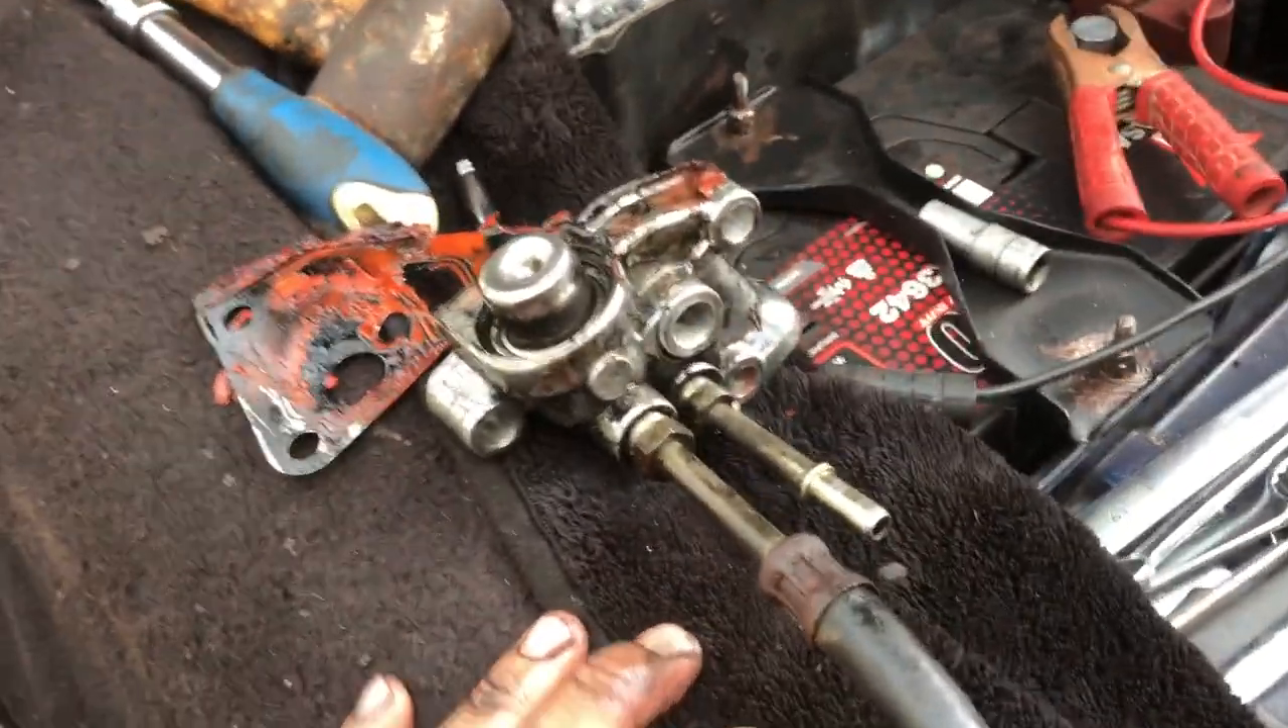So the fuel regulator is out and this is what it looks like.